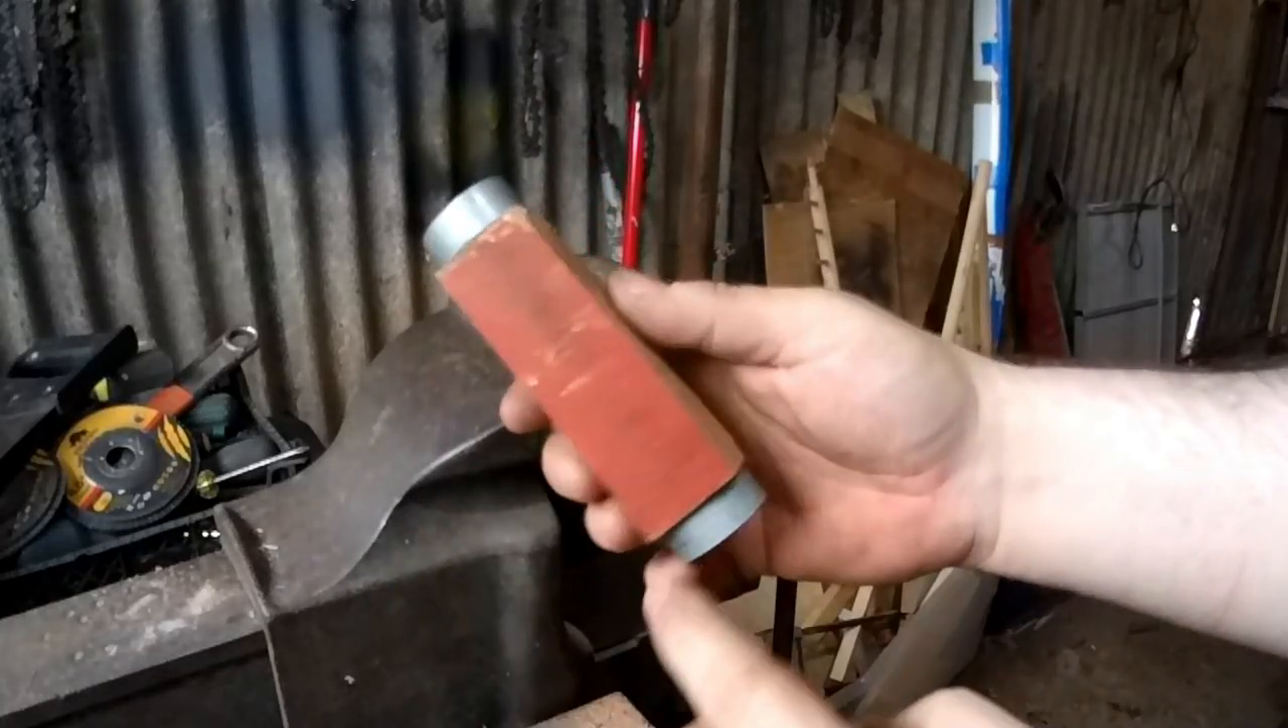So I've got the collar on the top and the bottom, I can now shape the handle.